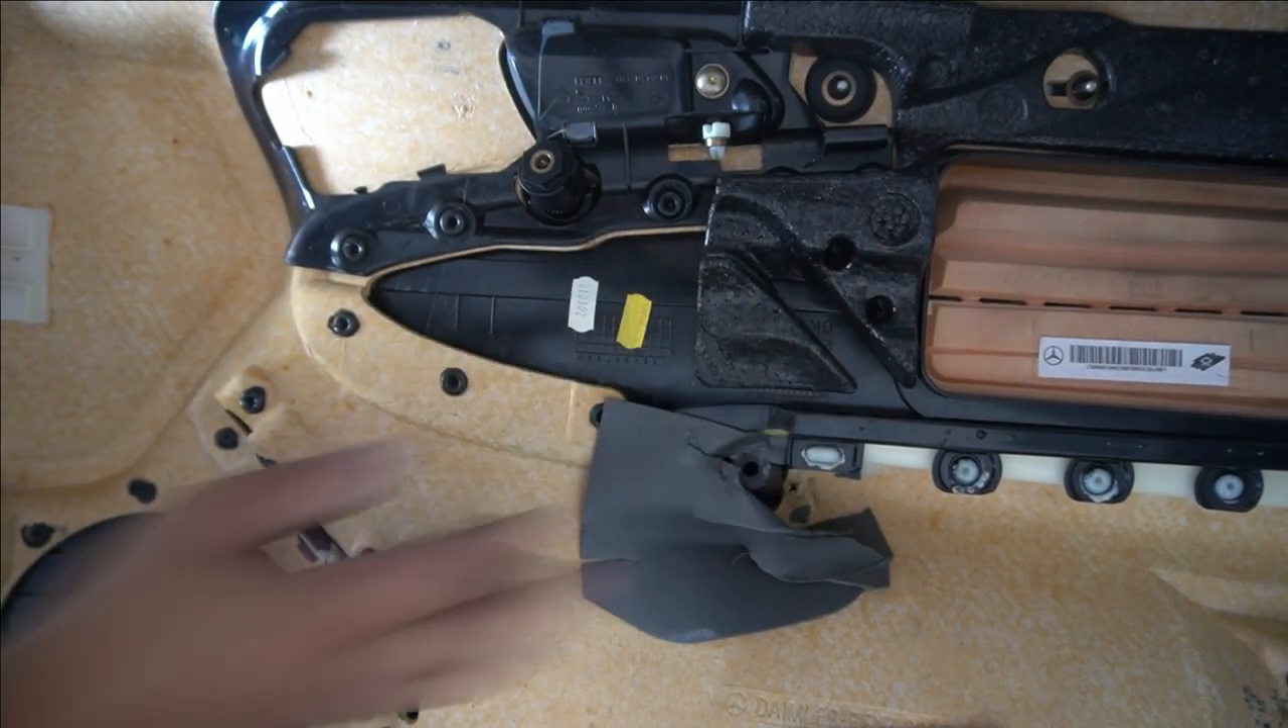Now the entire door panel is removed So now we have the door panel off.